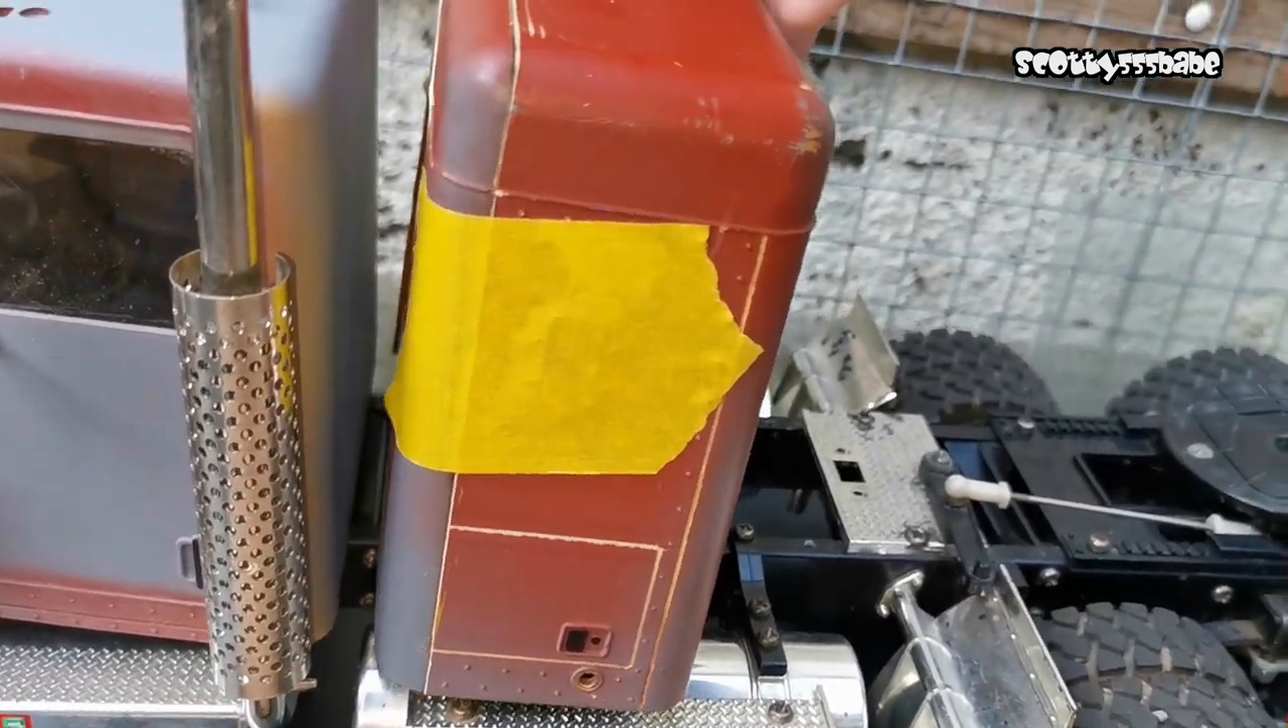I've just held the sleeper together with a bit of tape.